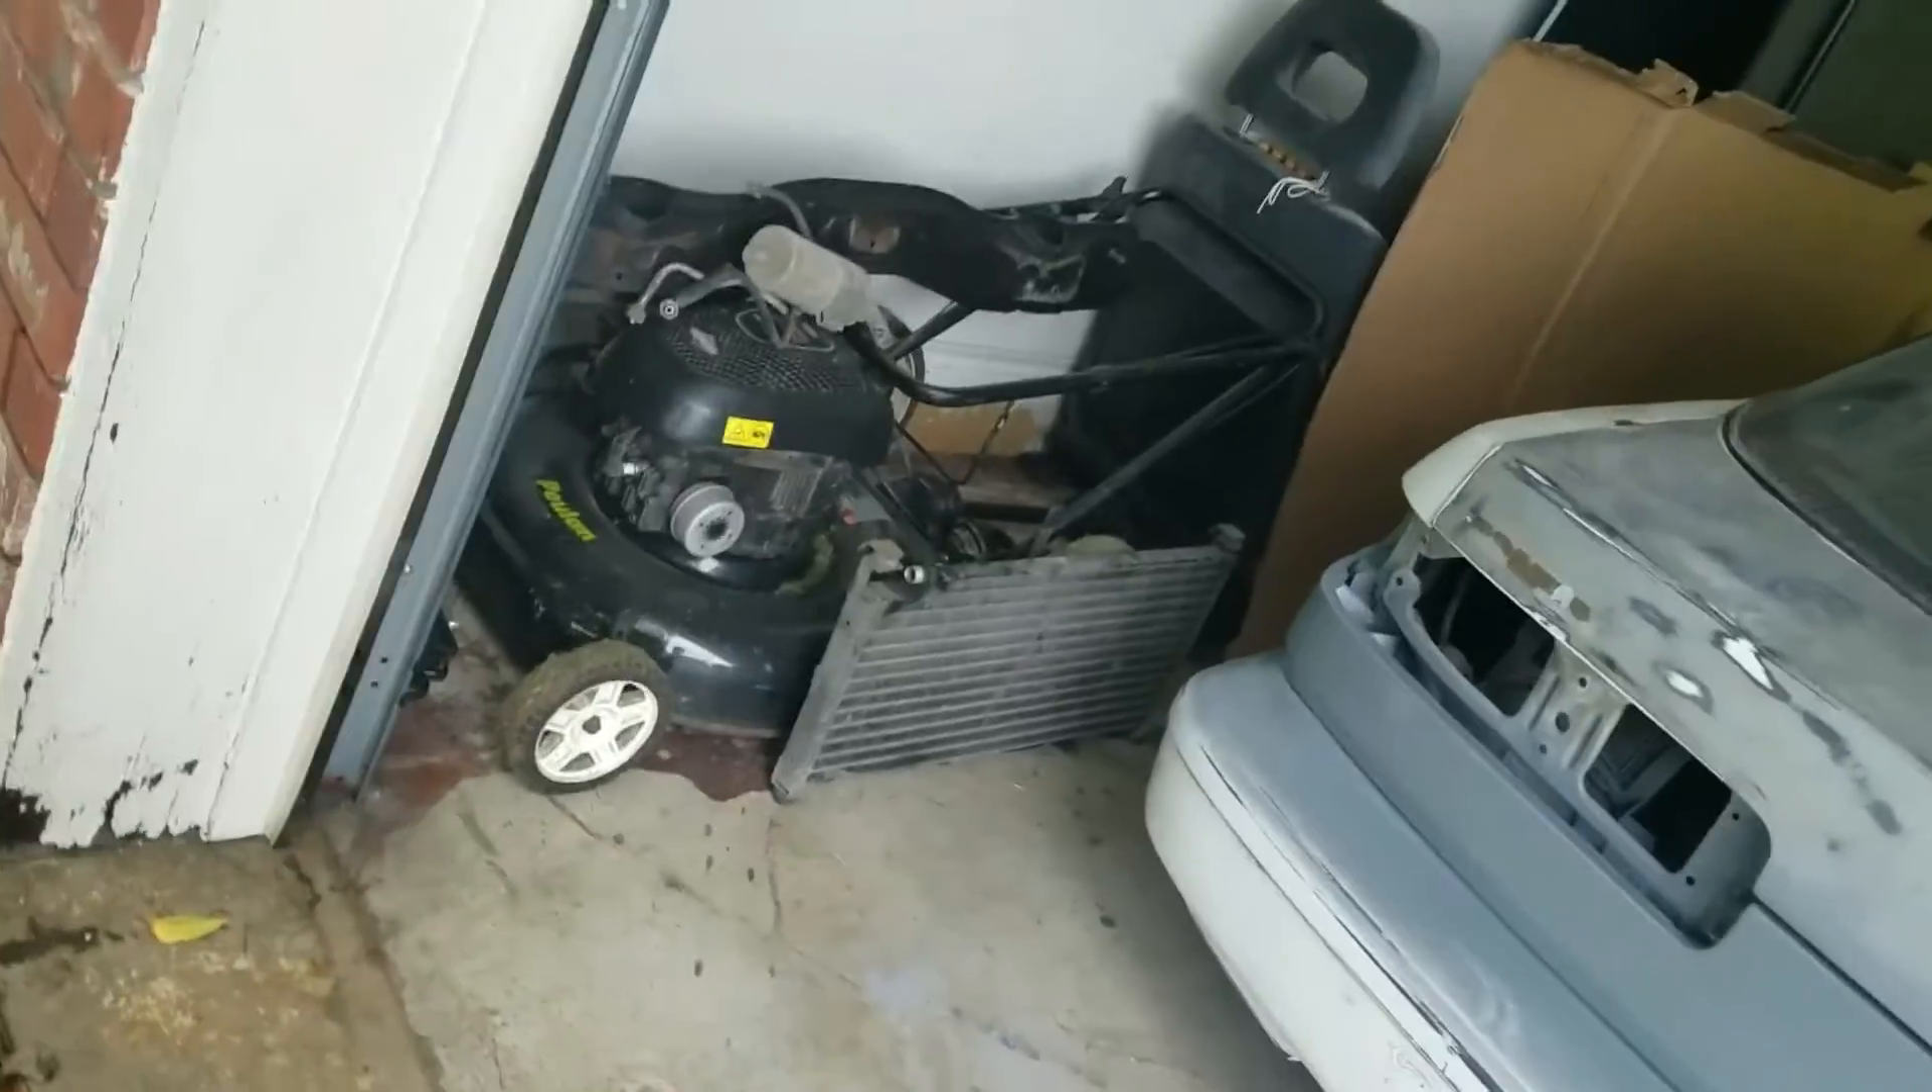I already pulled out the condenser over there because we're not going to put AC back in it.